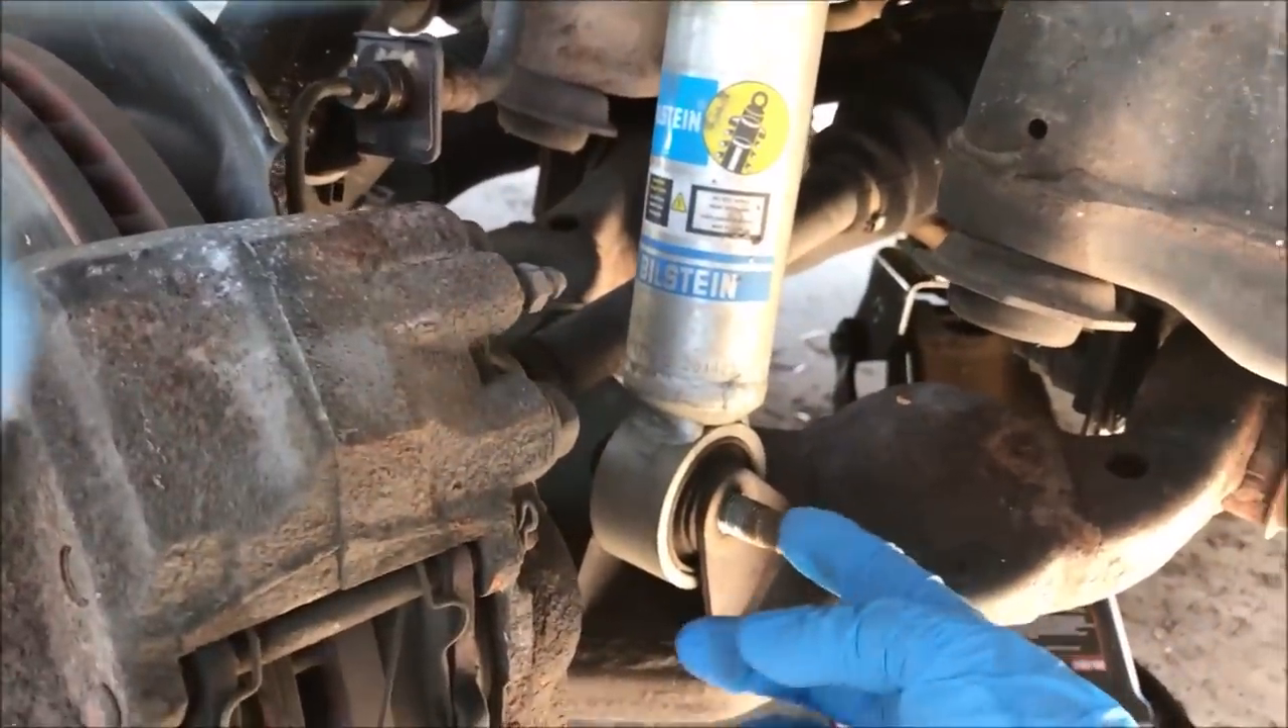This shock is almost ready to come out but the only thing we have to do is punch this bolt out.